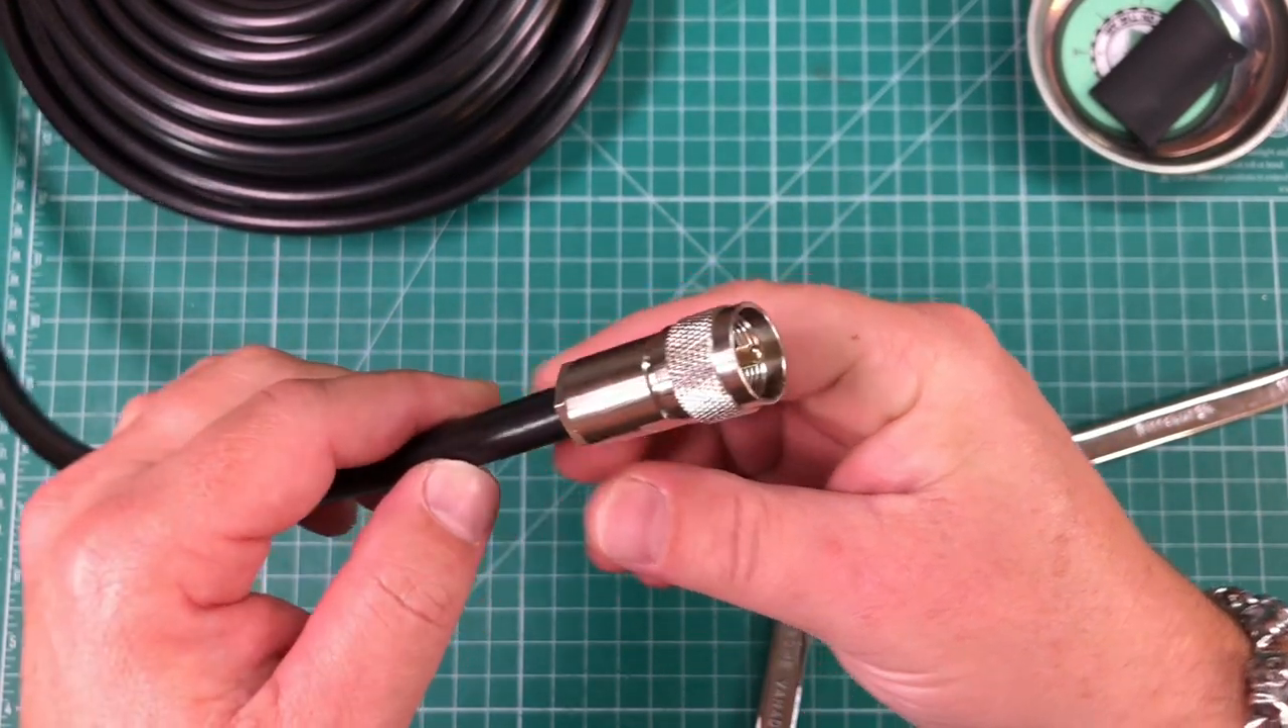That is a completed PL259 clamp connector.